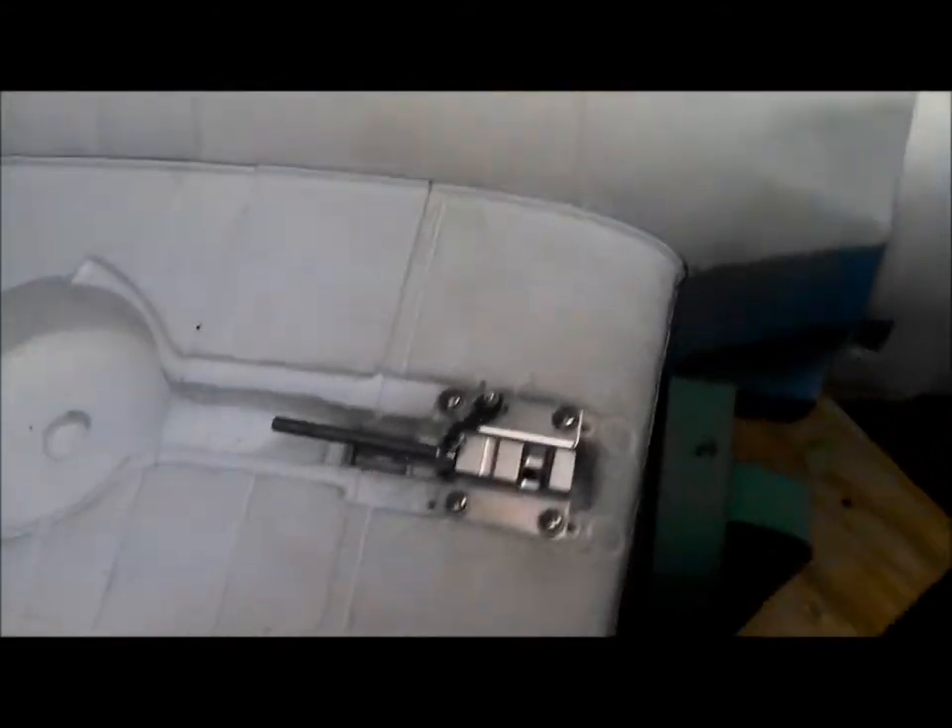Okay, so I've completed mounting this retract in my new mount.